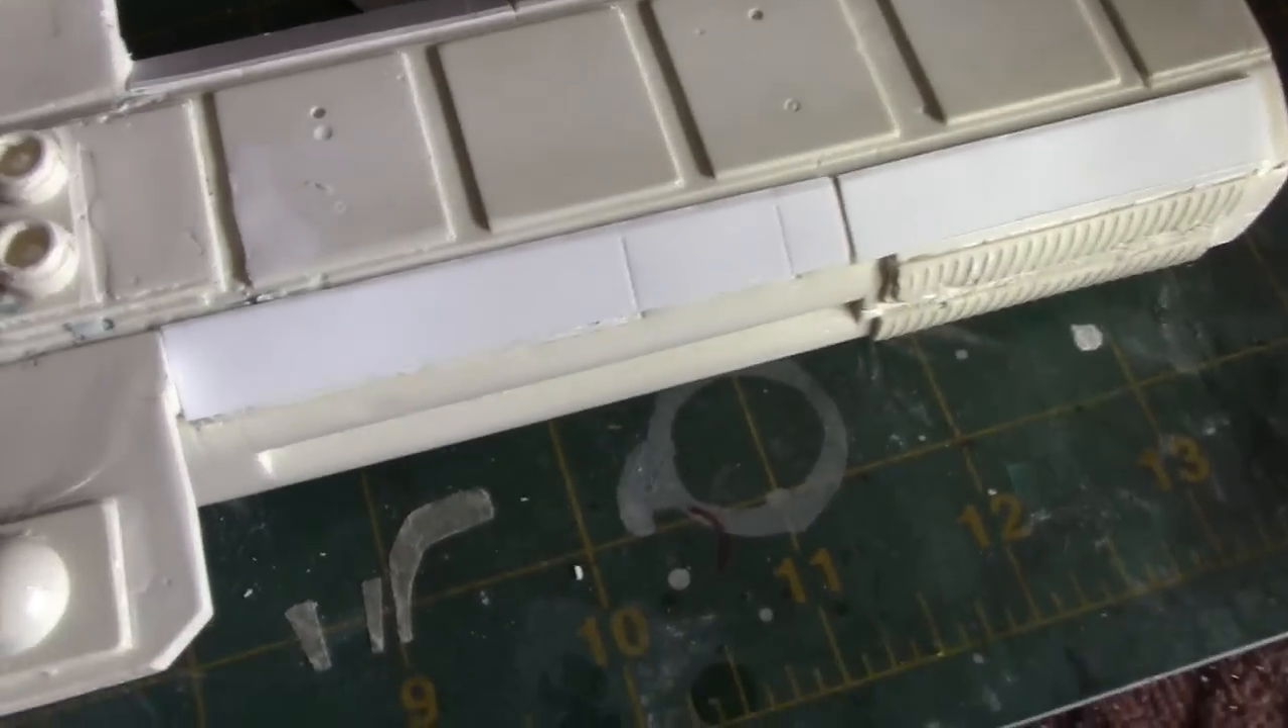Okay, so the panels have been installed now and I think they look much better than the original detailing. Covers up the irregularities fairly well.